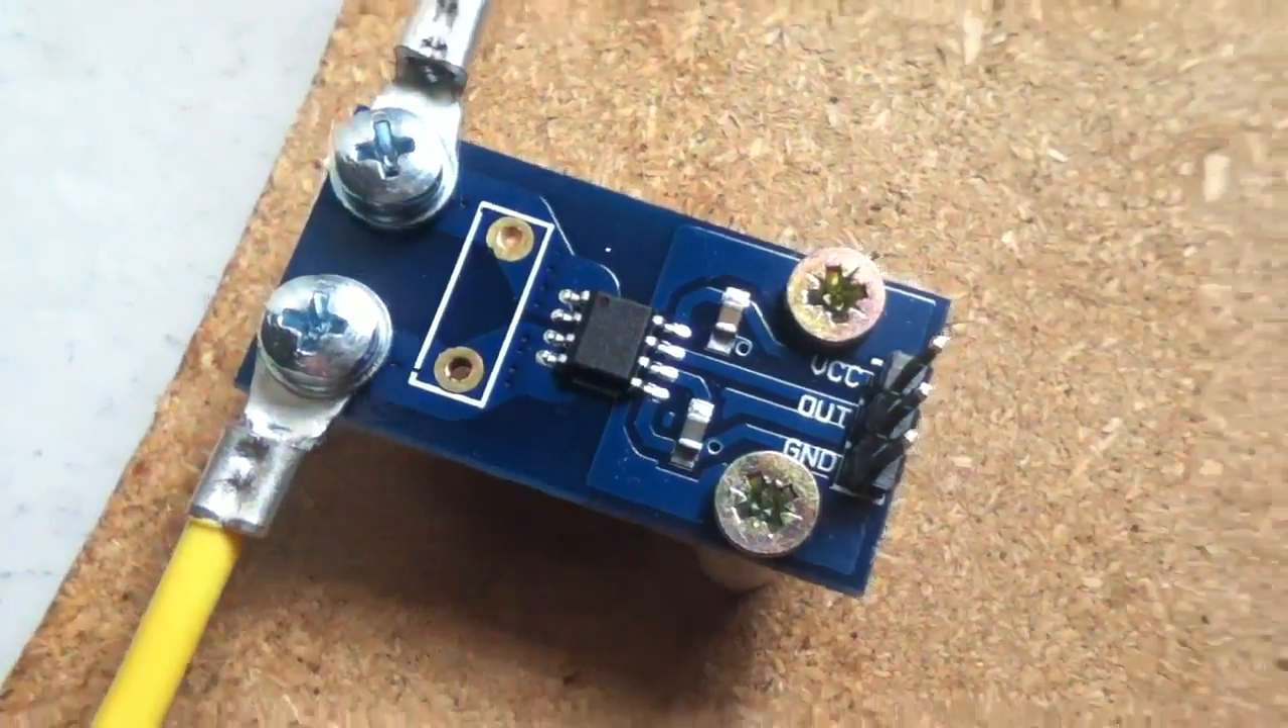So I now have the Hall Effect current sensor attached to my circuit.